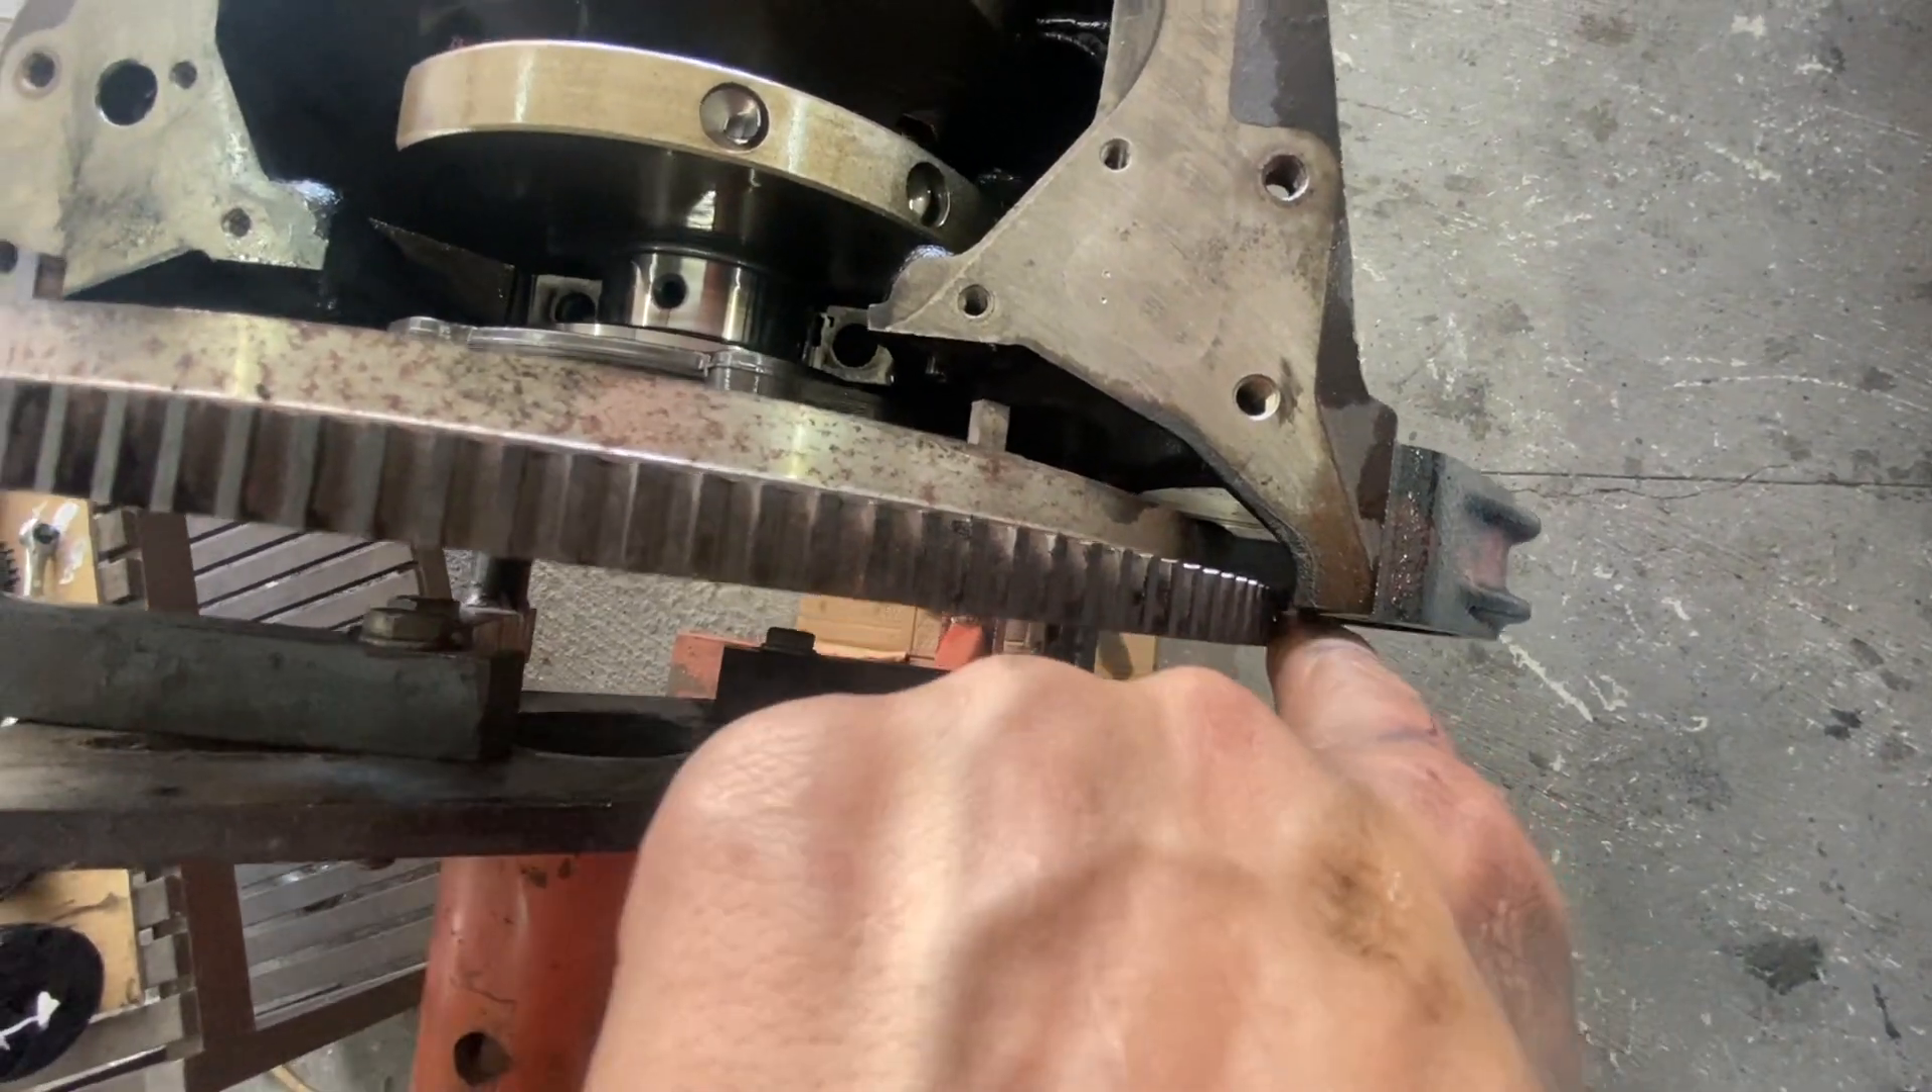I didn't take off the flywheel.